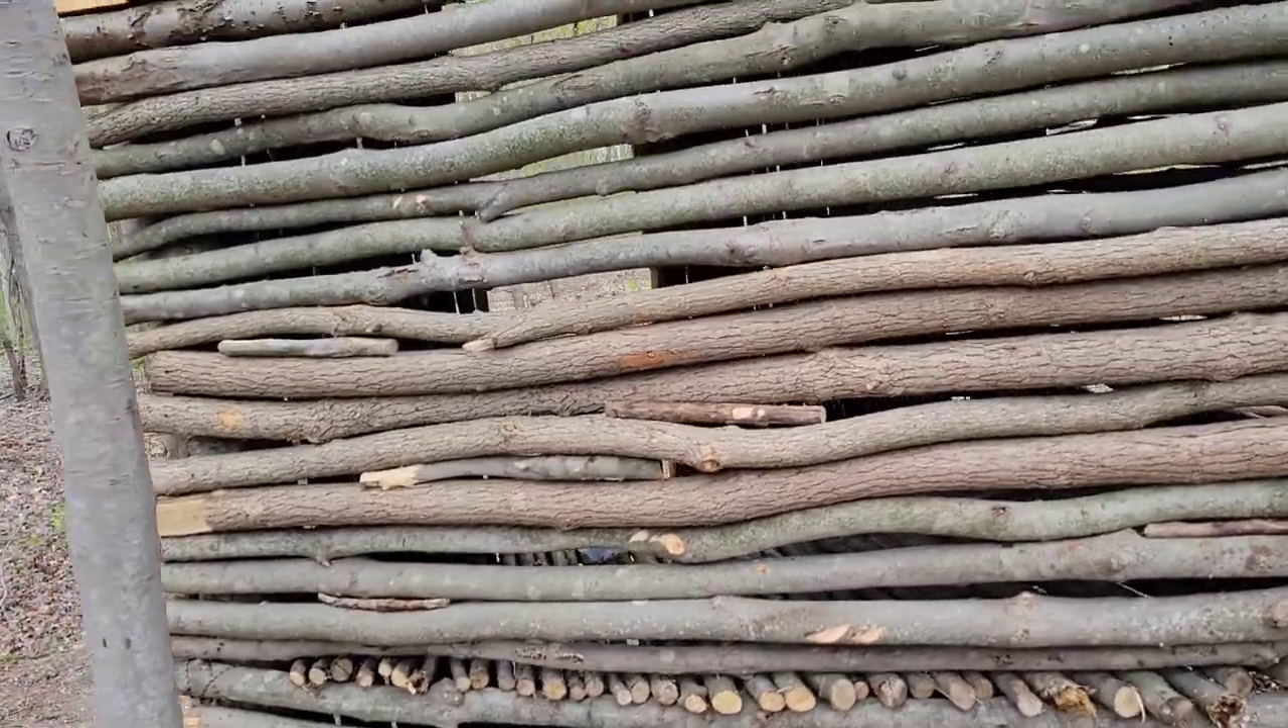There are some gaps in the shelter uh we're gonna try to figure out what we're gonna do for the gaps.